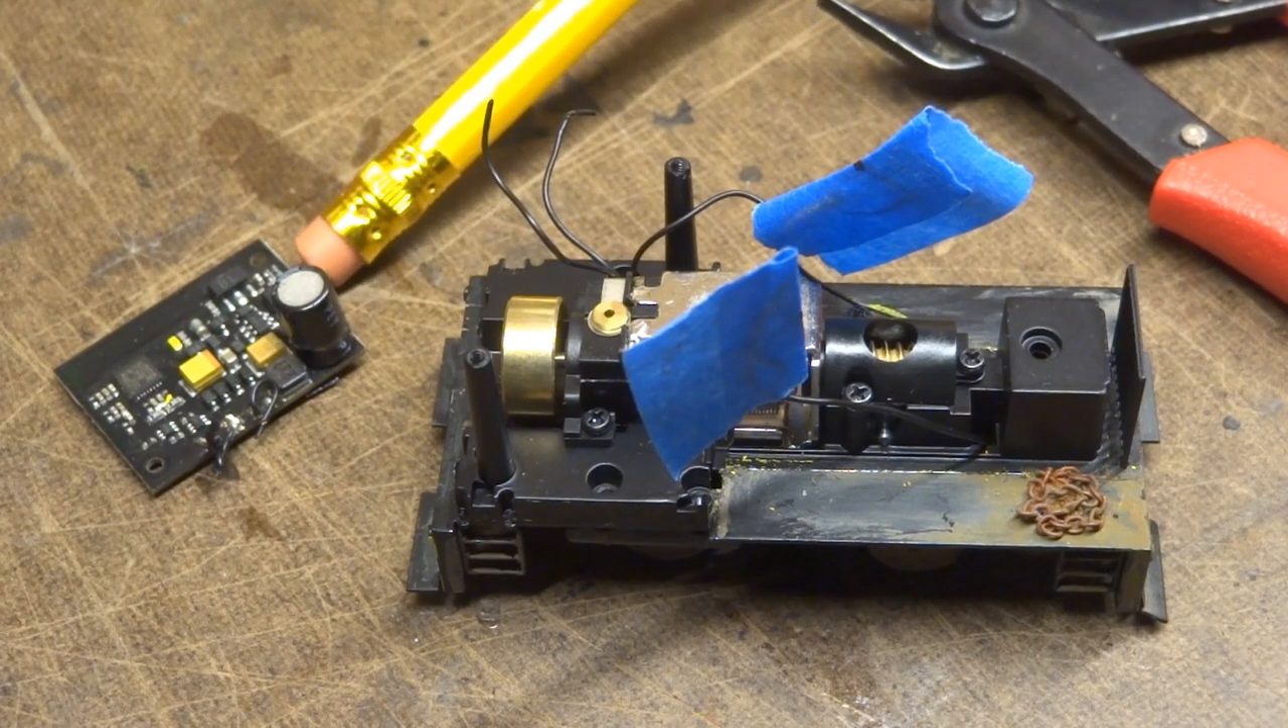So, the little decoder is removed.